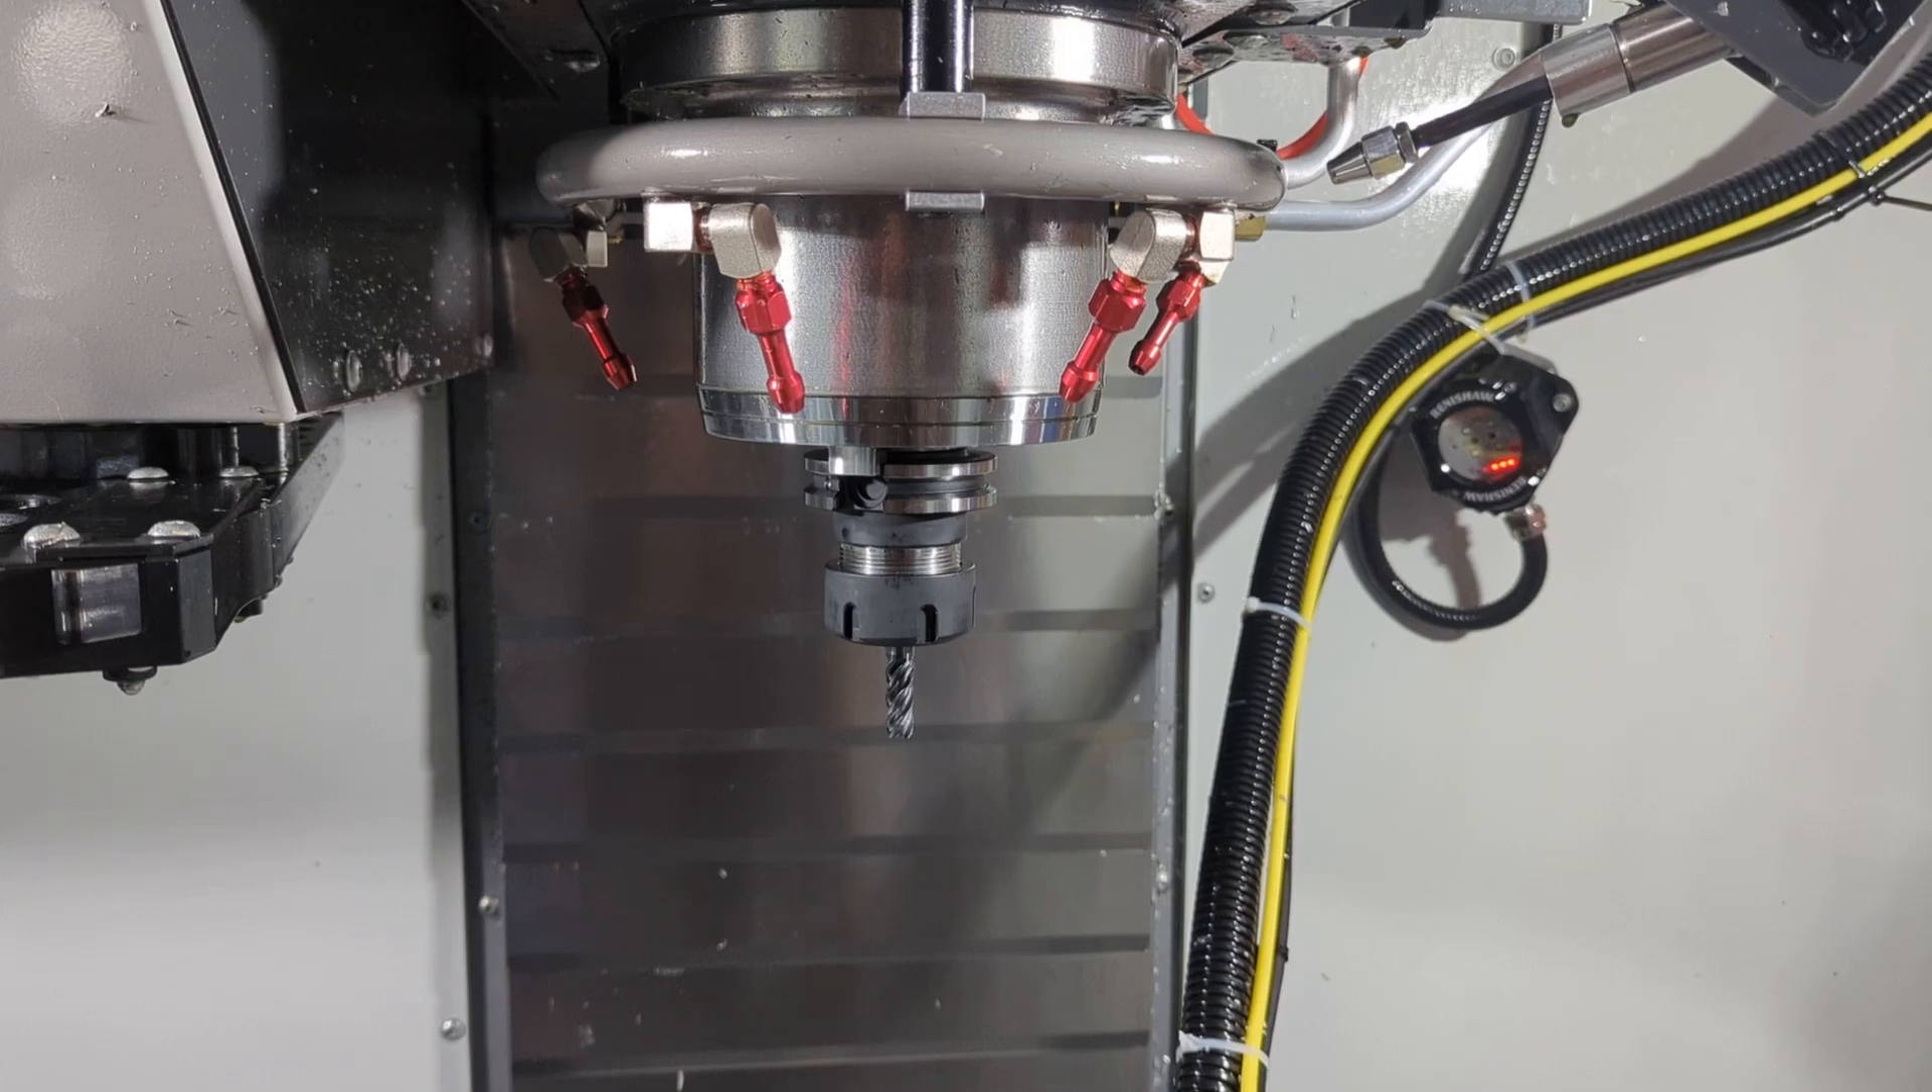You've gotten a tool into the spindle.